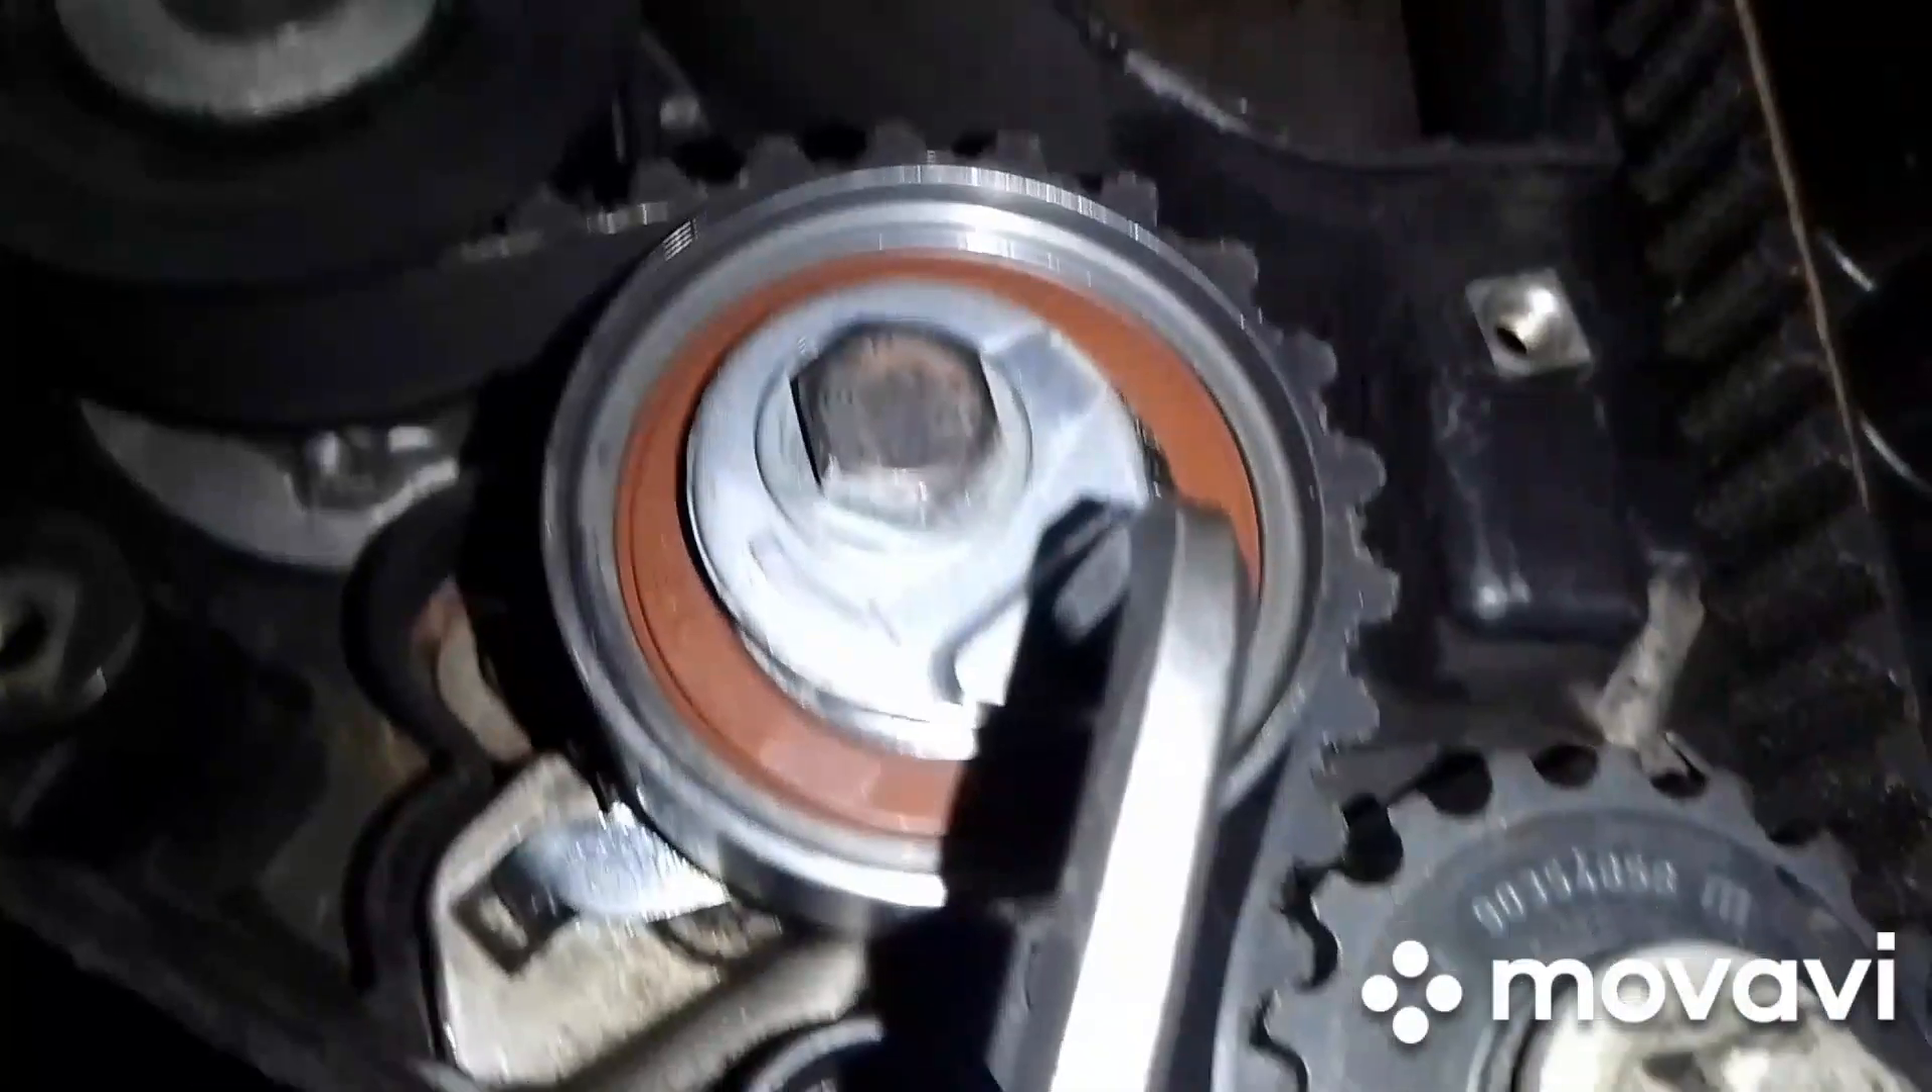Eu já instalei o tensor, tá?